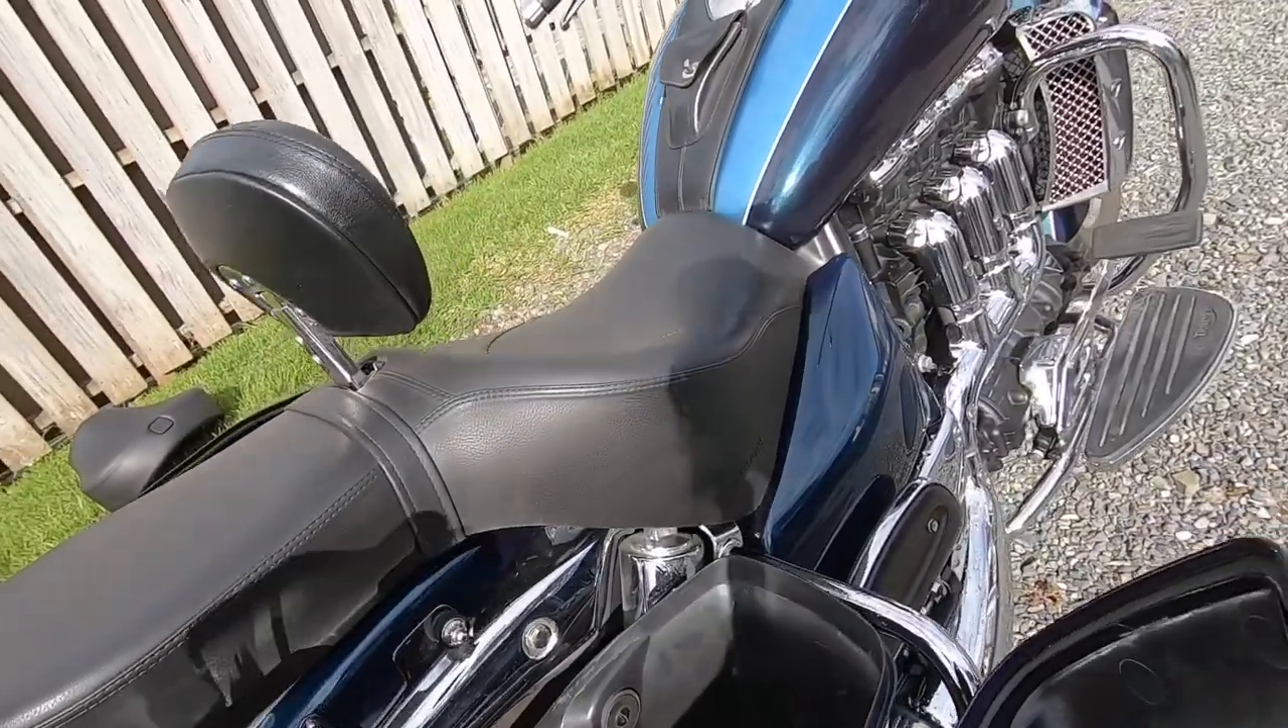And that's basically it. Seat's on now.